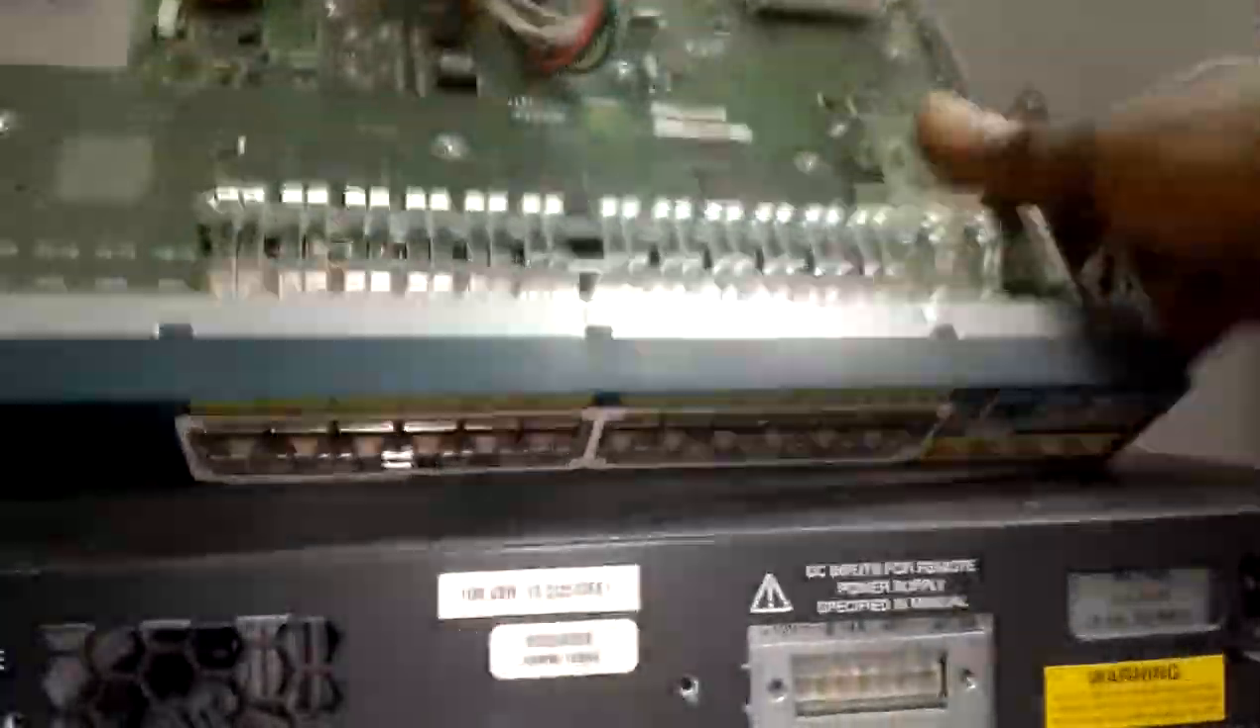You can see i've removed the cover.